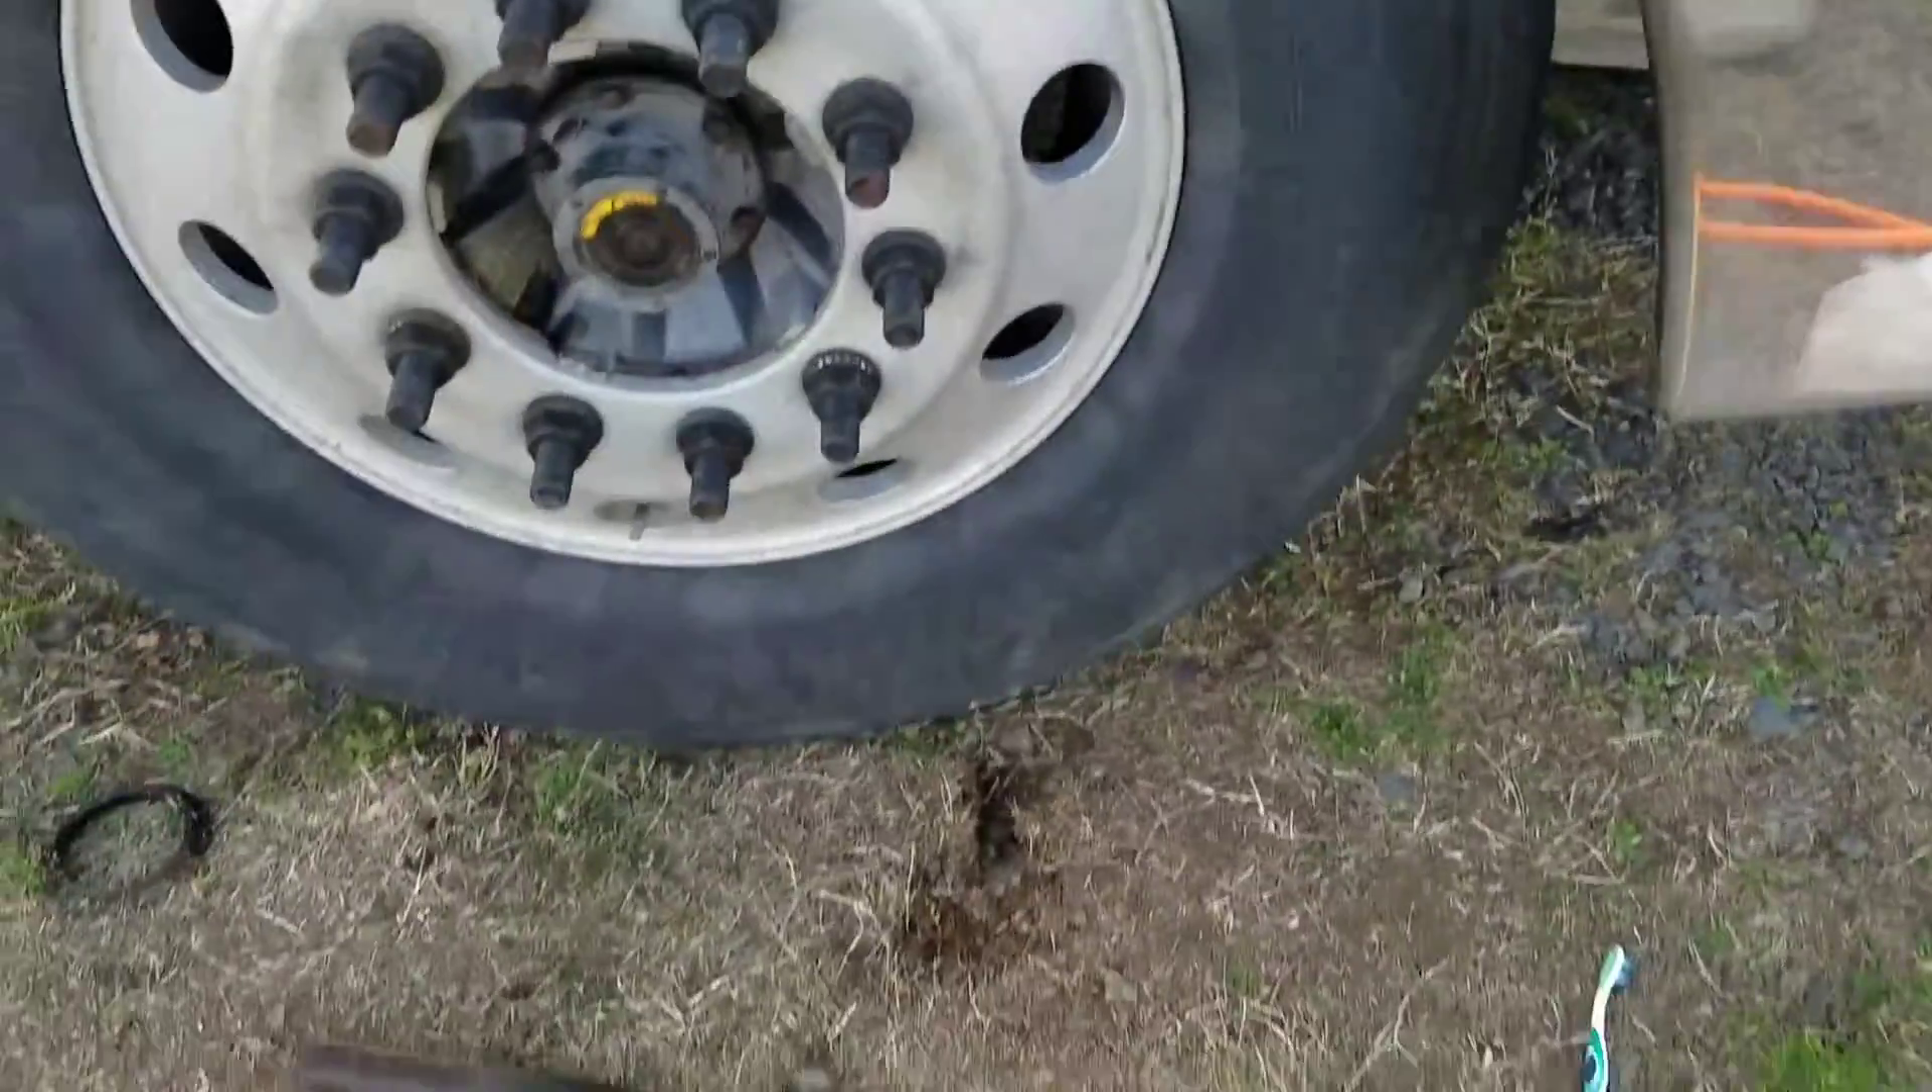Just got to put the caps on those lug nuts and torque the lug nuts.